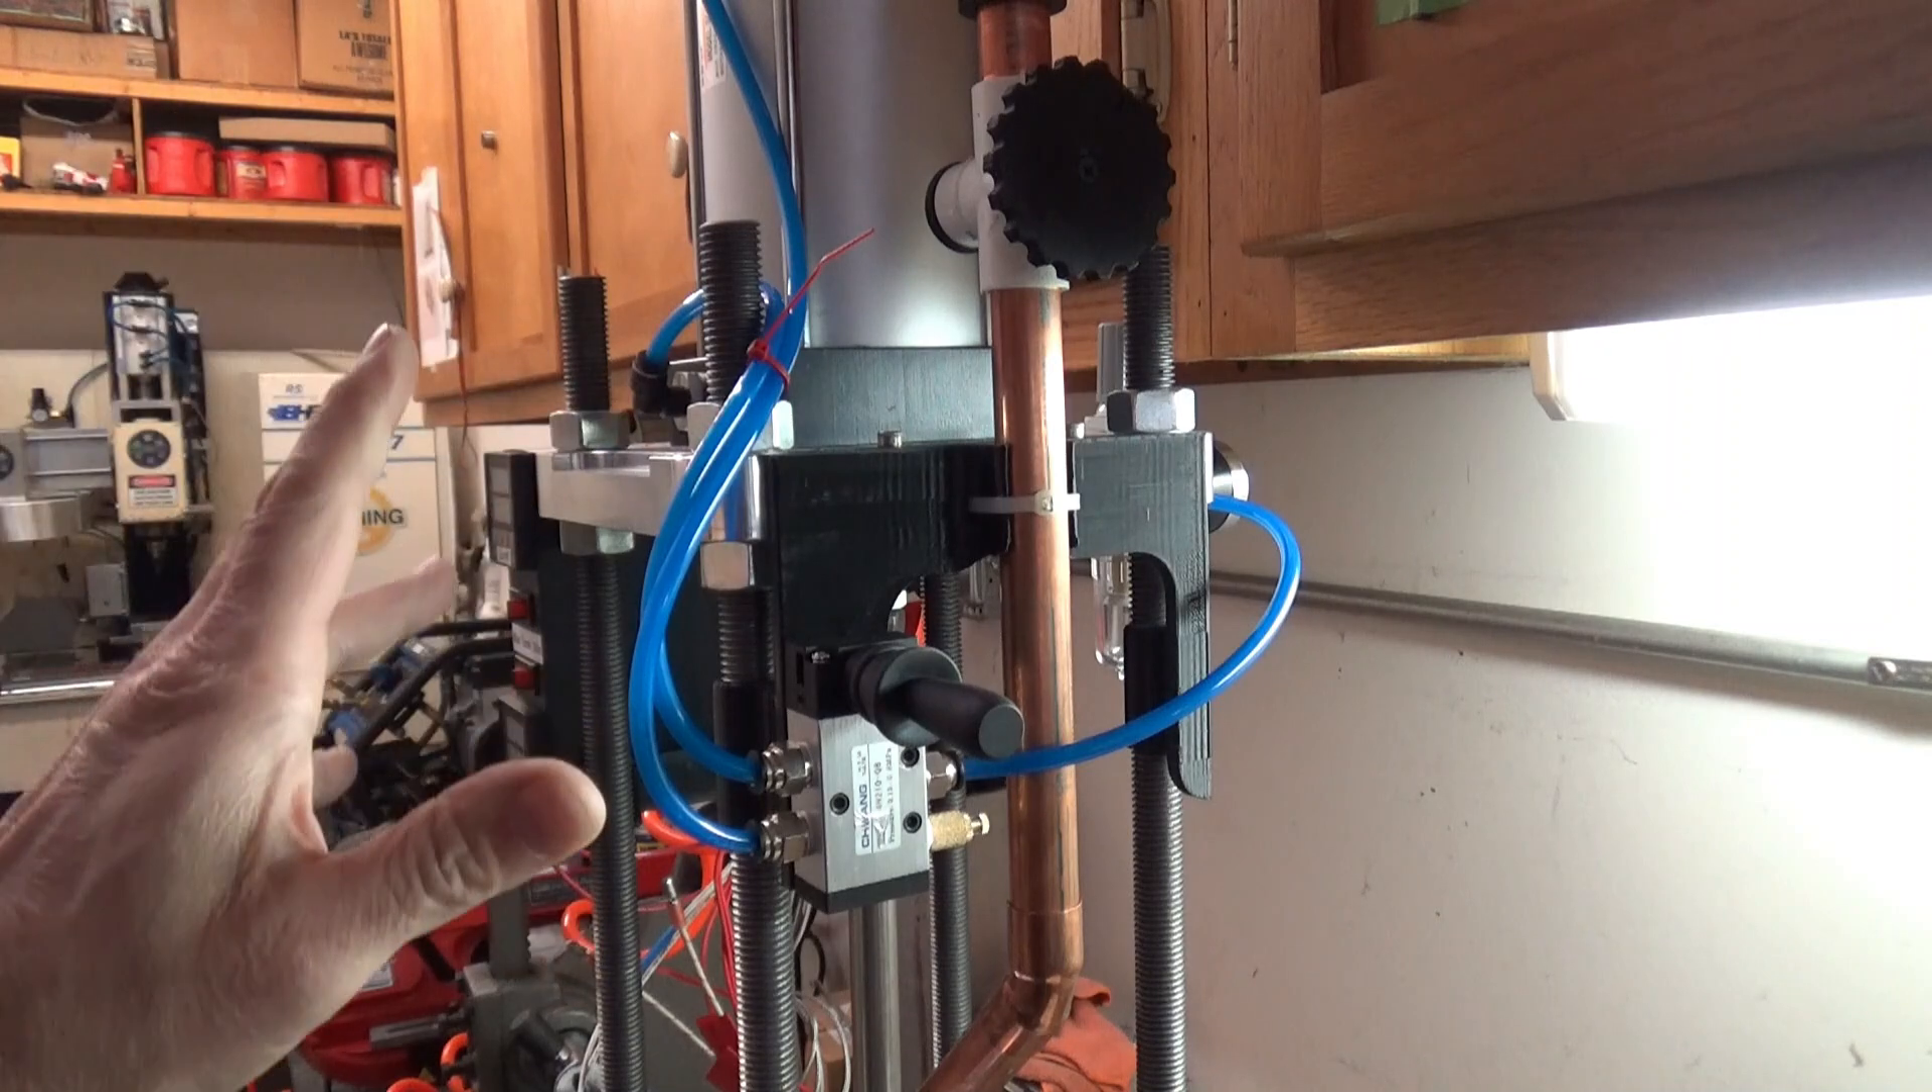I've got the air supply all connected.